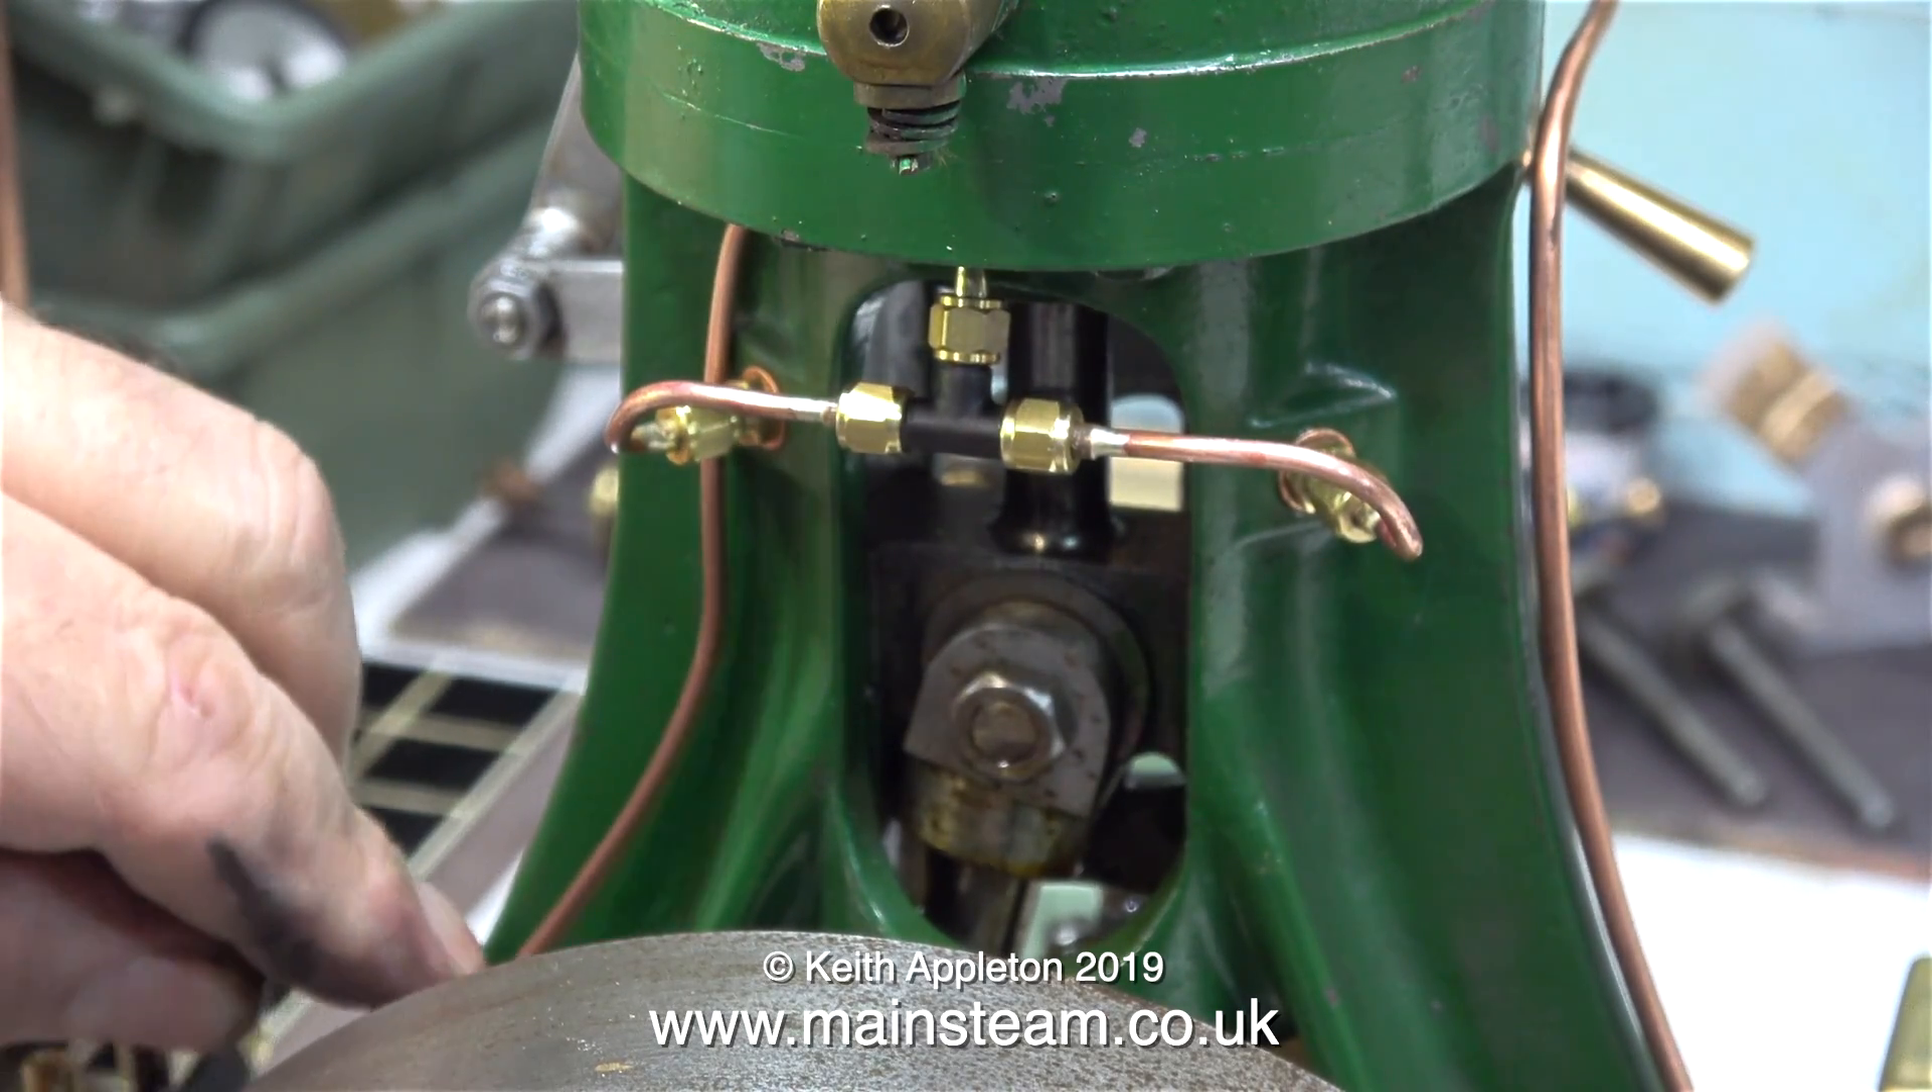I've soldered a coned union onto one end of the pipe and now i've fitted it to the t-piece in the center.